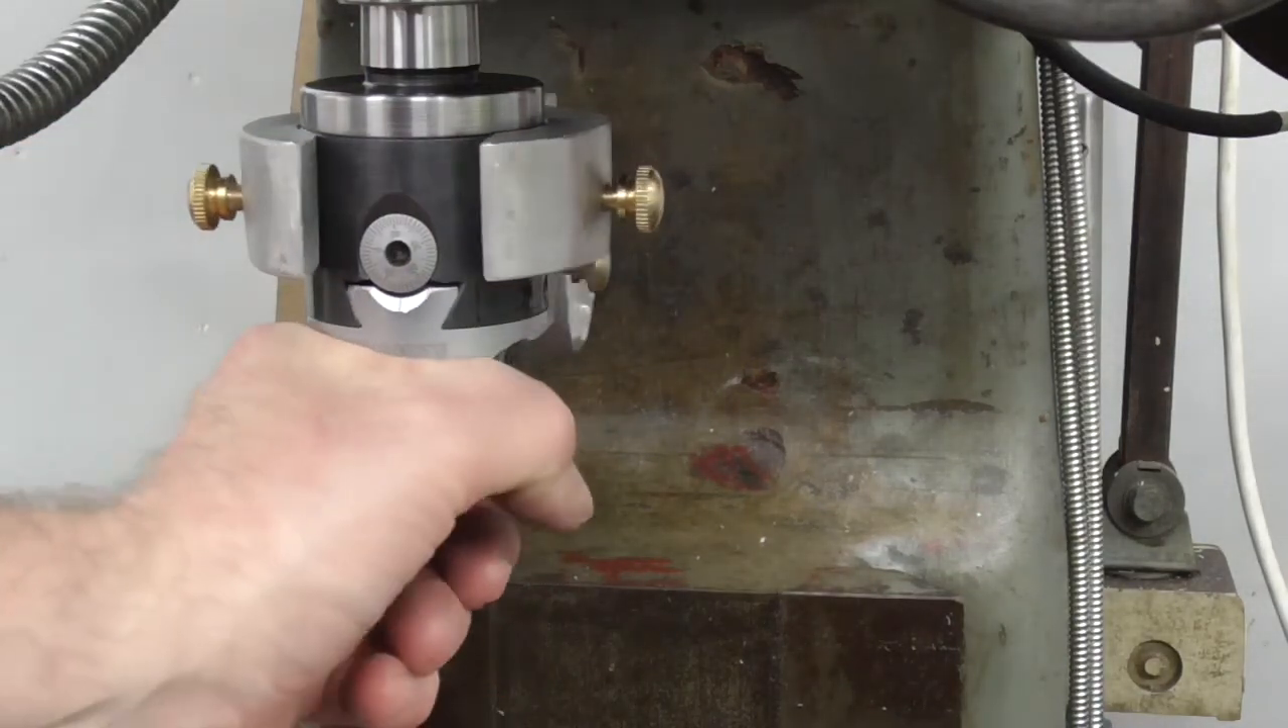I've put two two screw fasteners probably not needed. You can just use one.